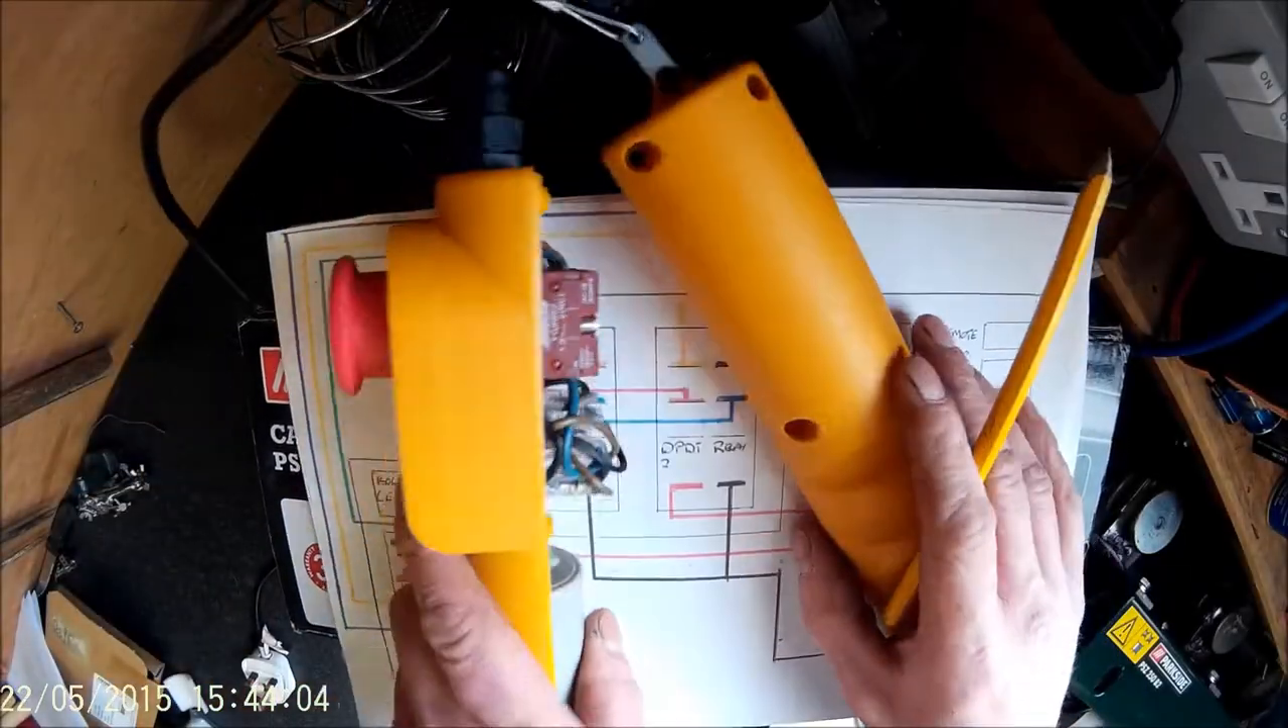I've got my pendant switch for my hoist, I've opened it now, it's just a standard pendant switch.